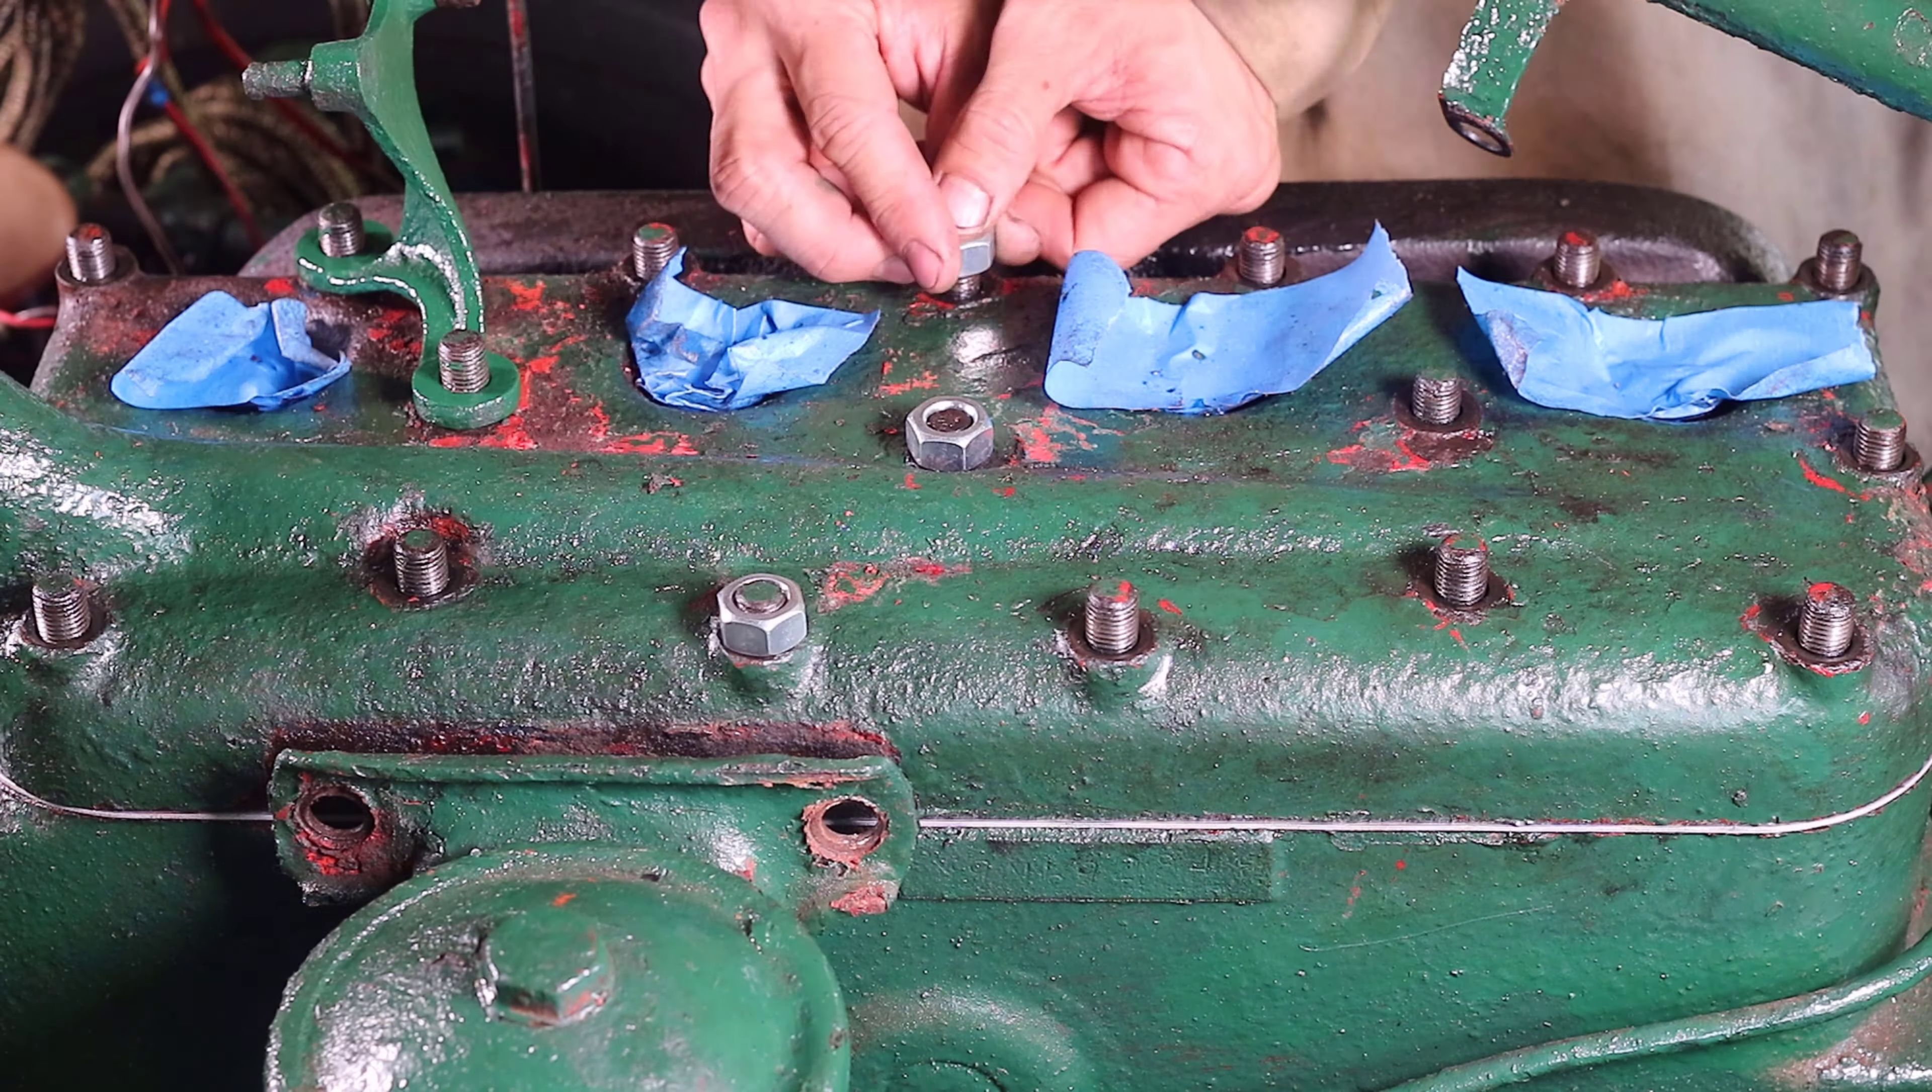I started to add new fasteners over the threads by hand.